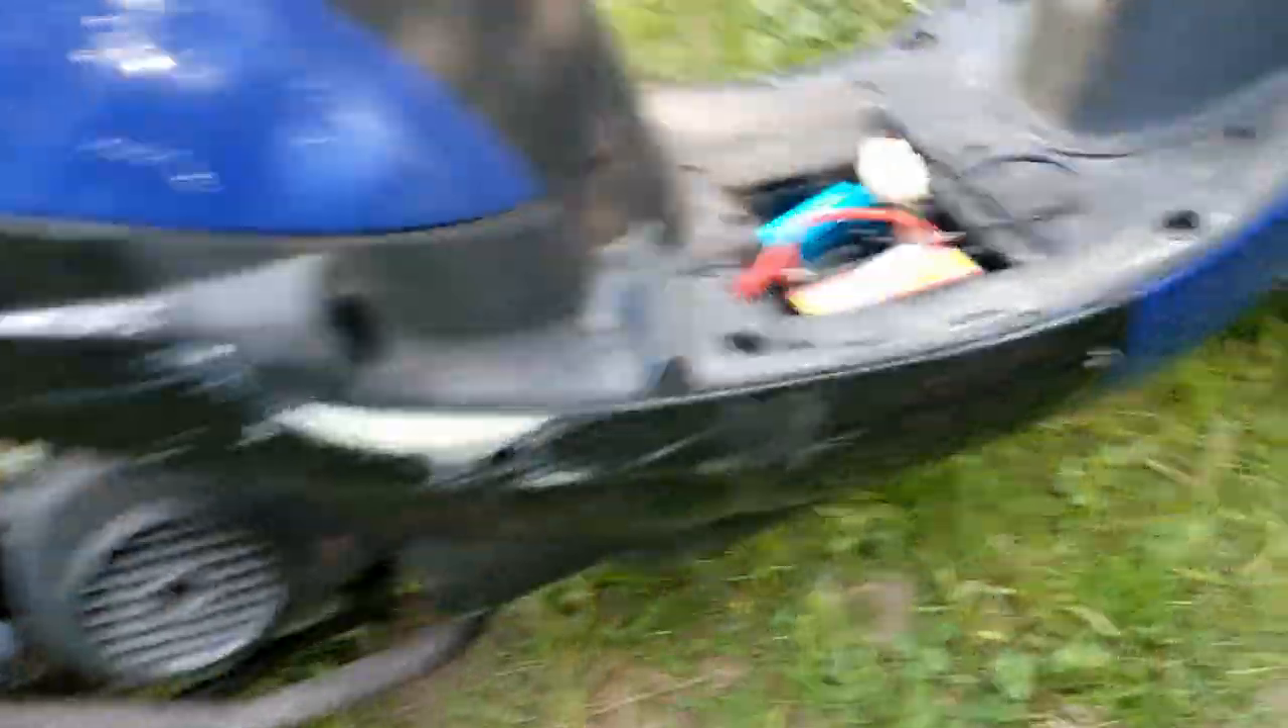Got my new battery, I haven't covered this all up yet.